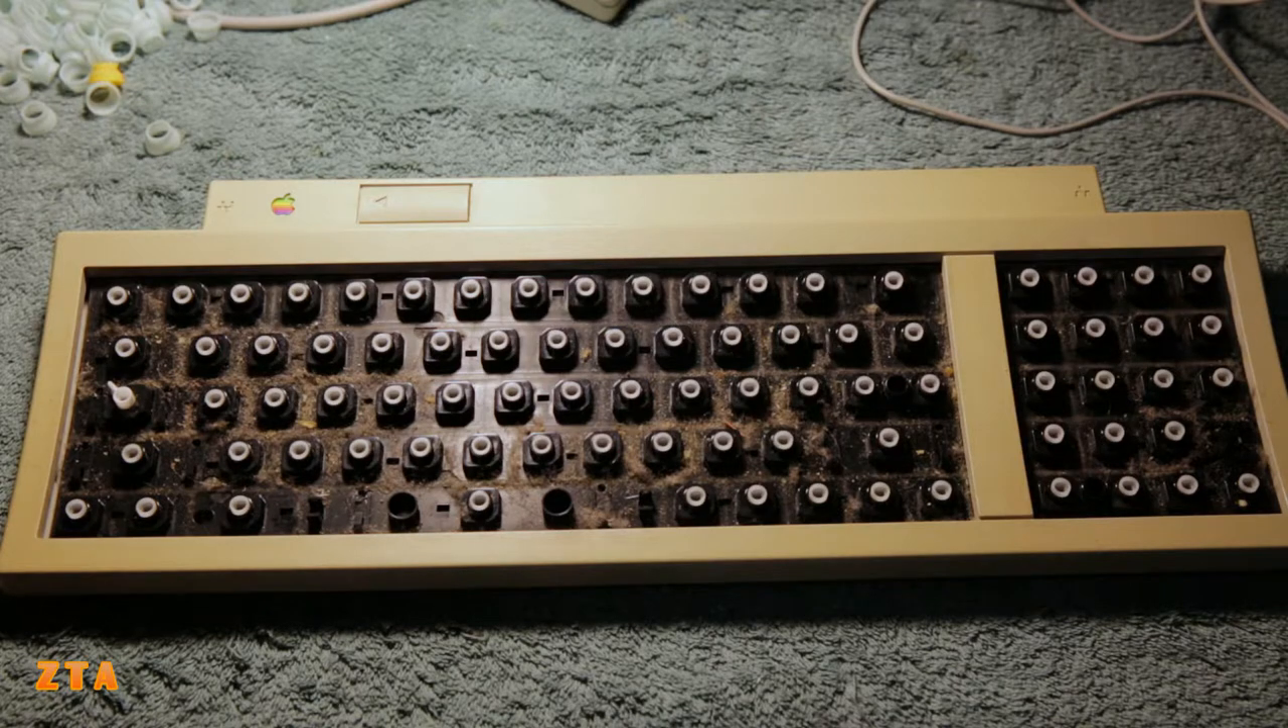Here's the keyboard with all the keys removed. I've got the keys here on the side all removed.